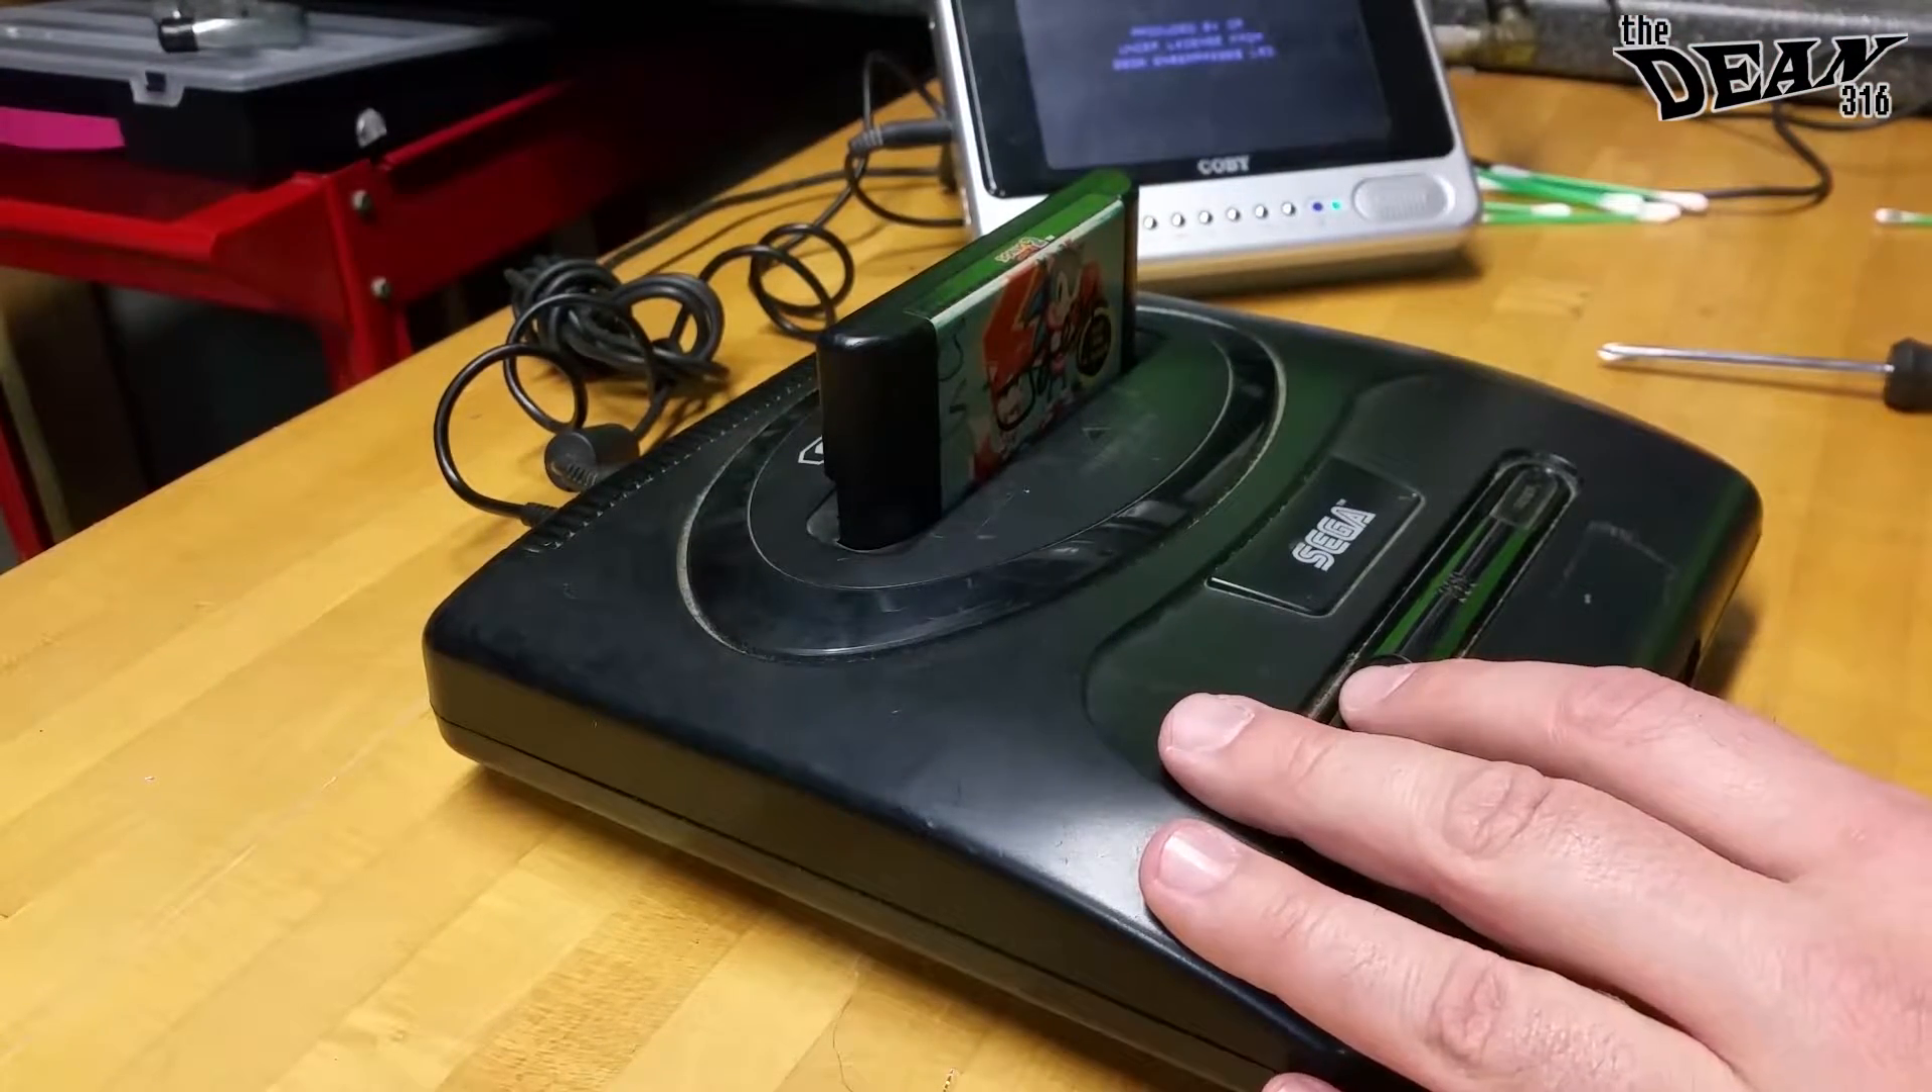So, last step's complete. Genesis Model 2 reassembled.